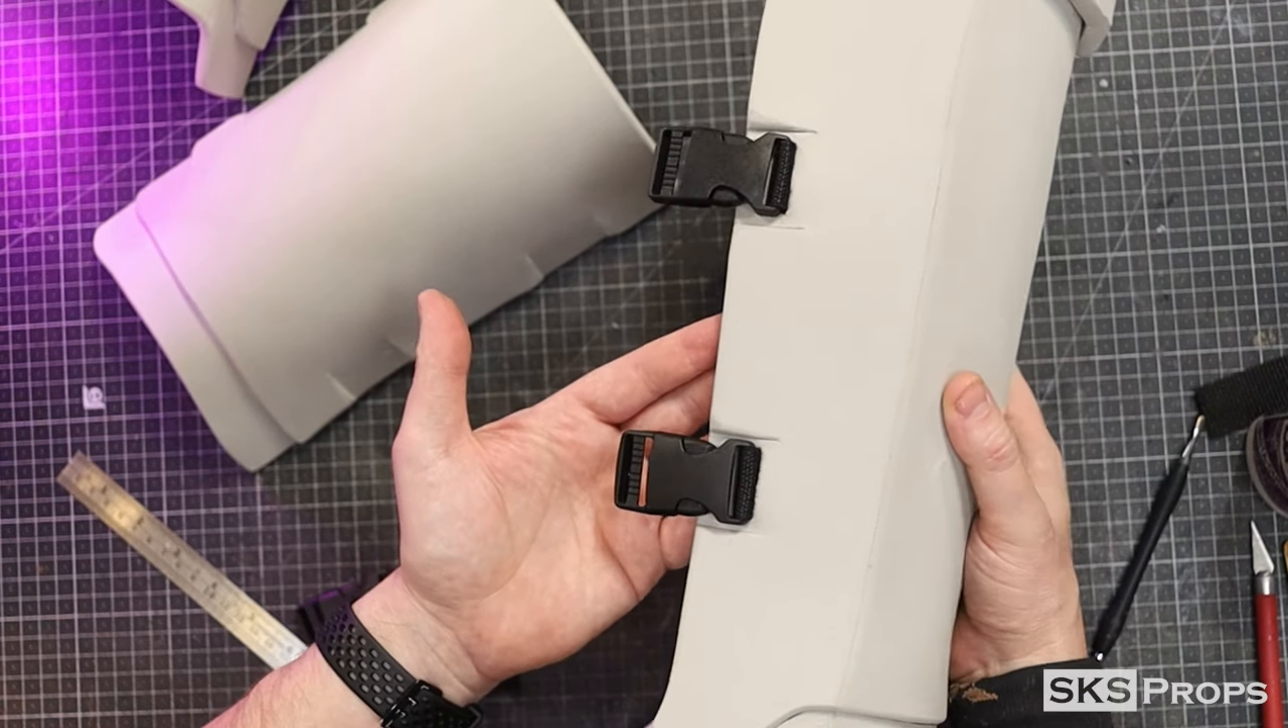And here you can see how the side of the parachute clips line up with the armor.